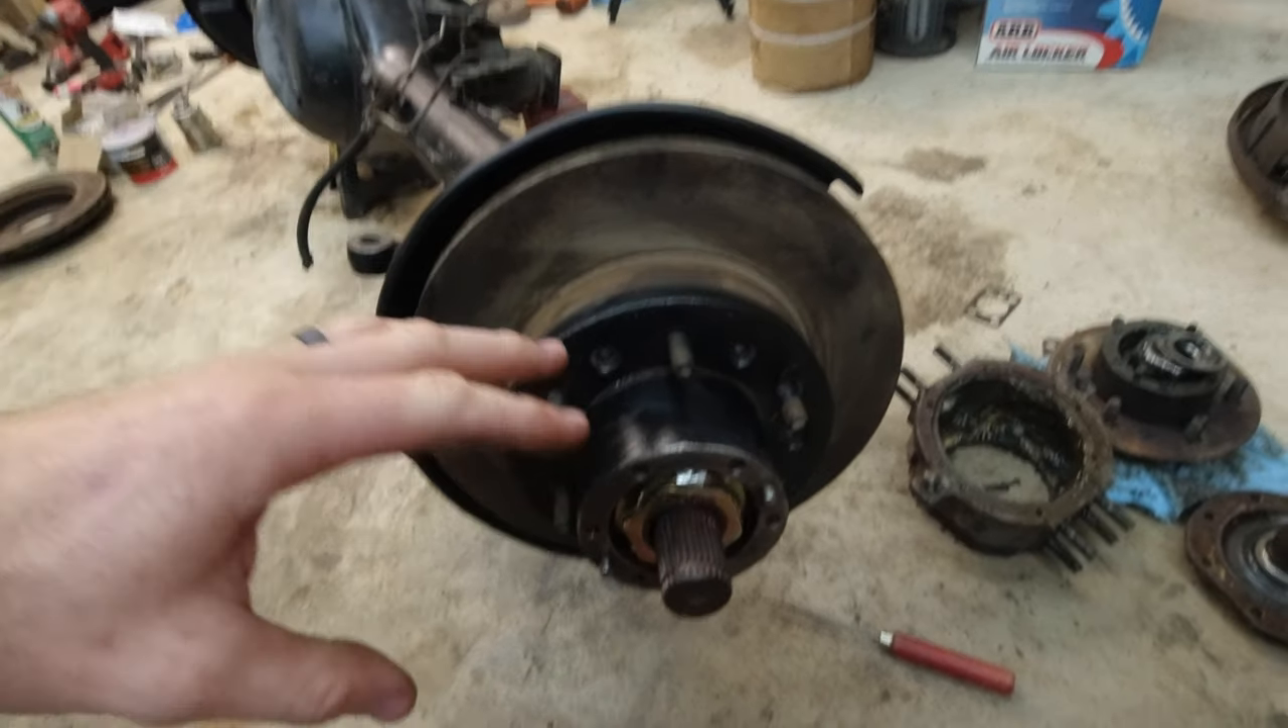I put this side all together everything's done except for the caliper and the drive hub.